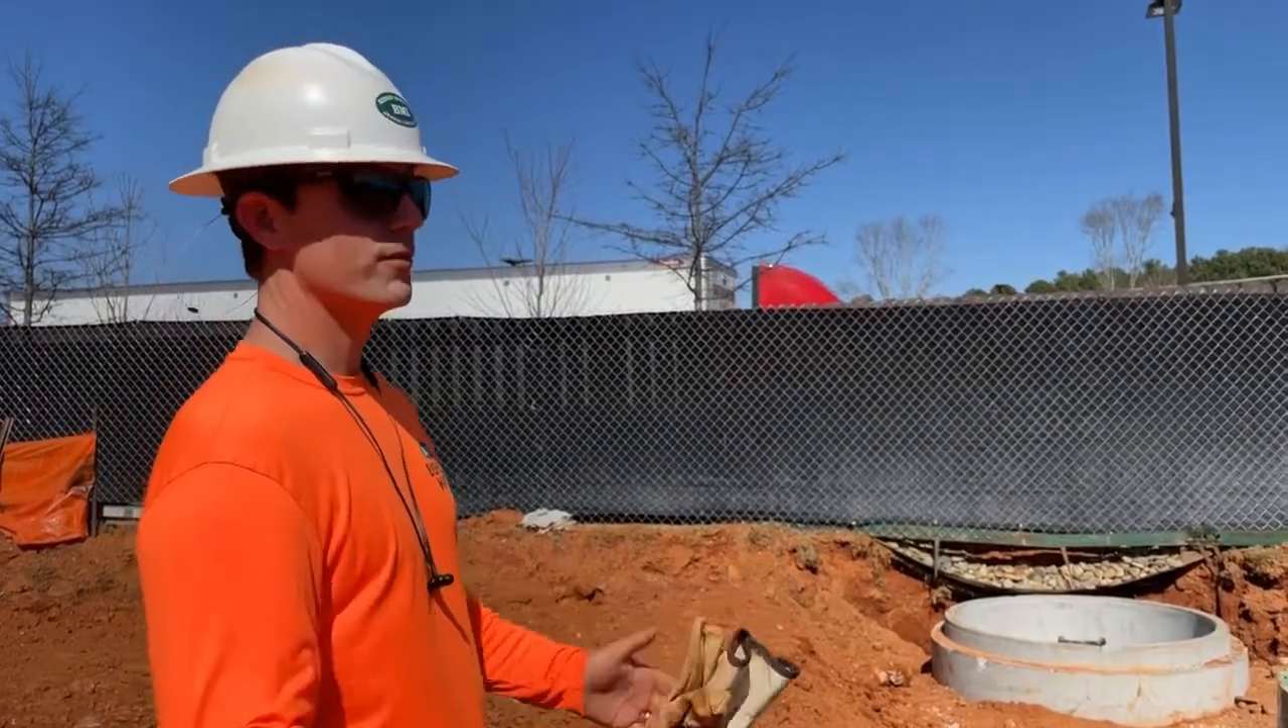Another look at our doghouse manhole still waiting on the lid to finish that off.